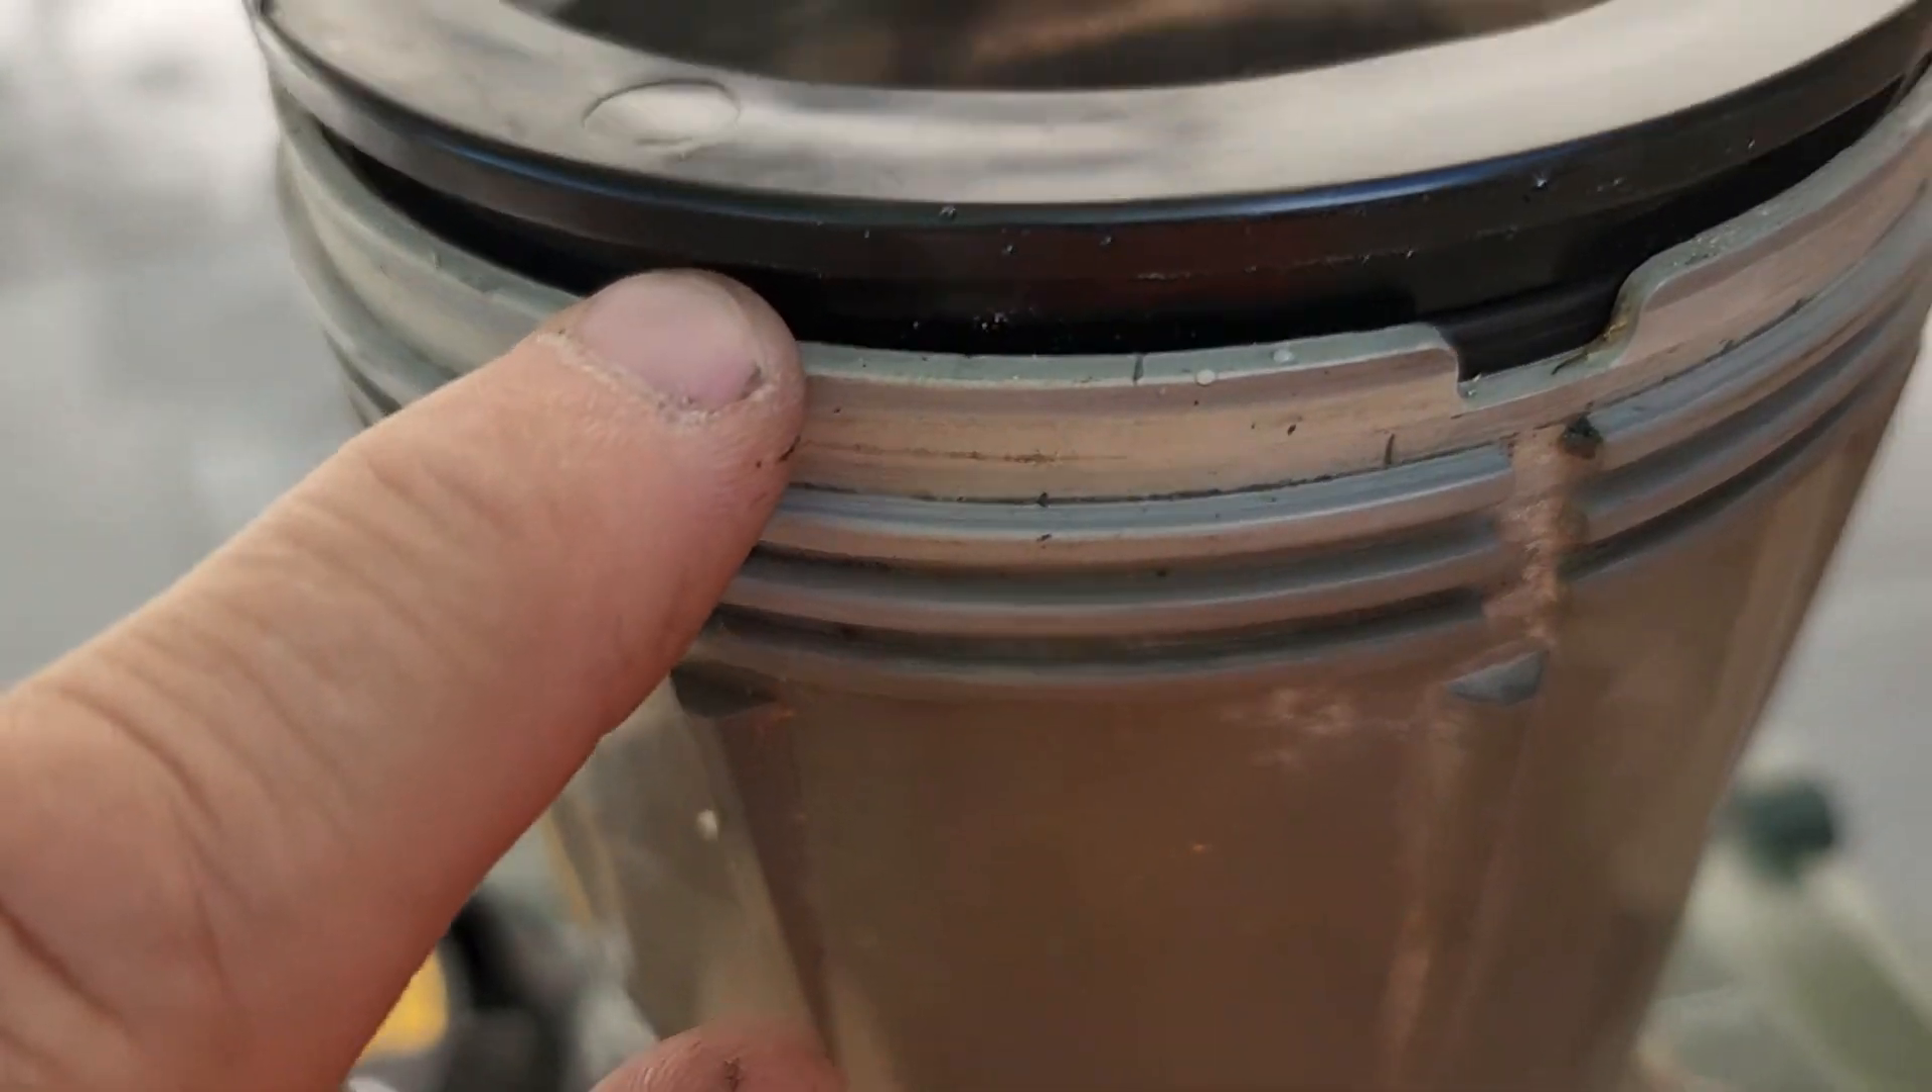Coming up to the top of the chlorinator if I take the best fitting lid and I put it up here when you first put it on you notice there's a gap right here.